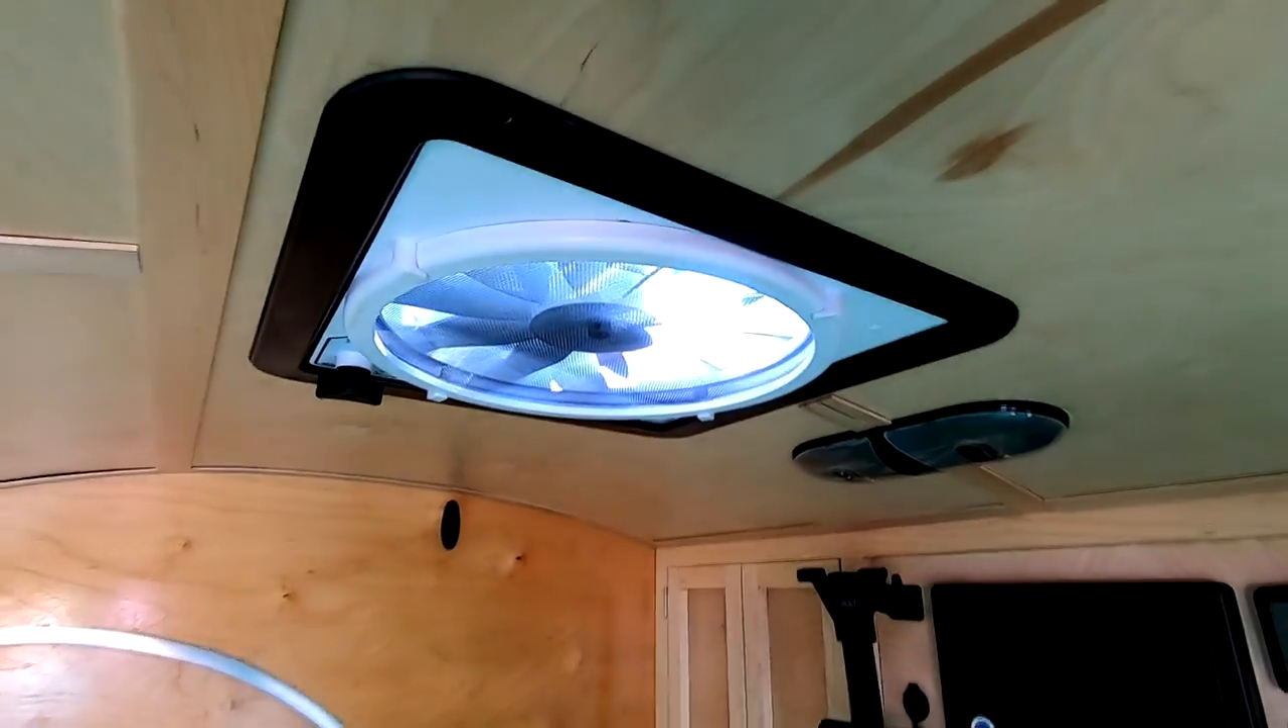So there's not a whole lot to show about putting the fan back together, but it is back together.